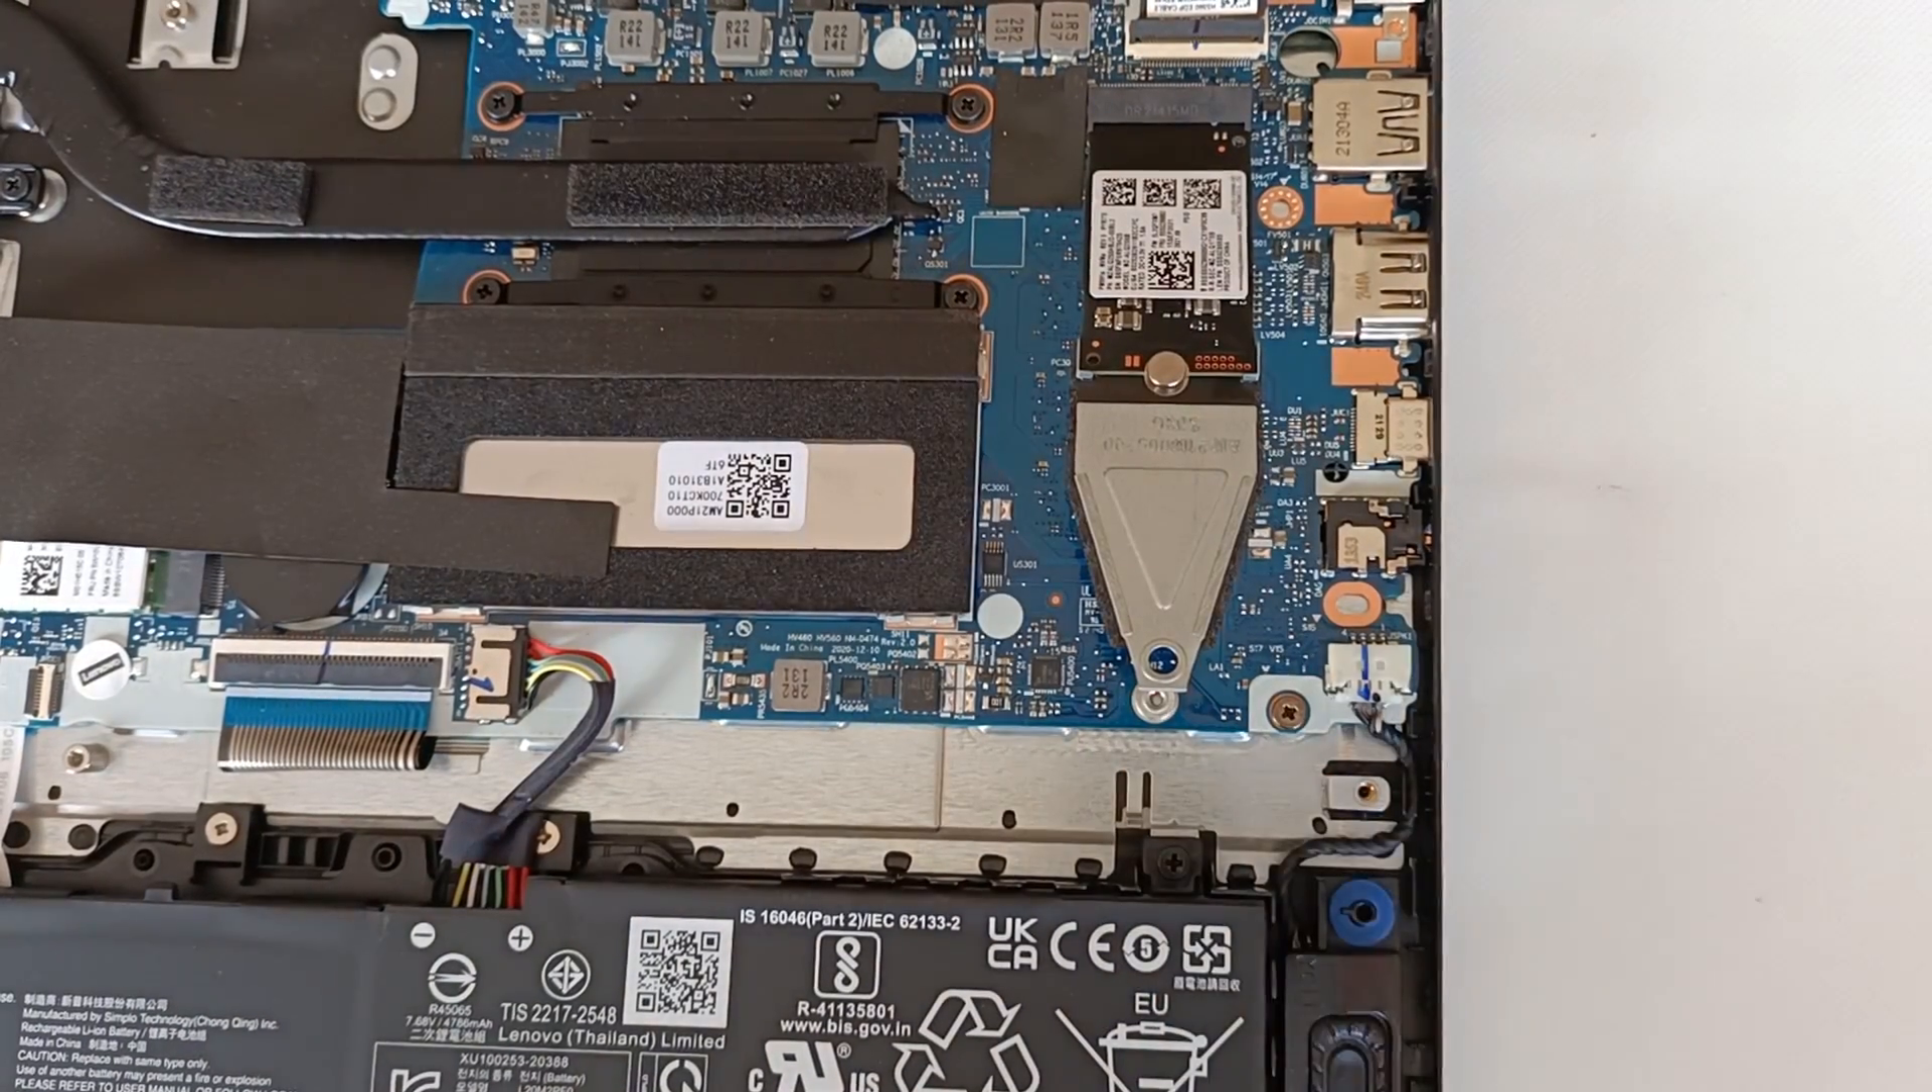The bracket hole lines up with a screw hole and I can insert the screw.